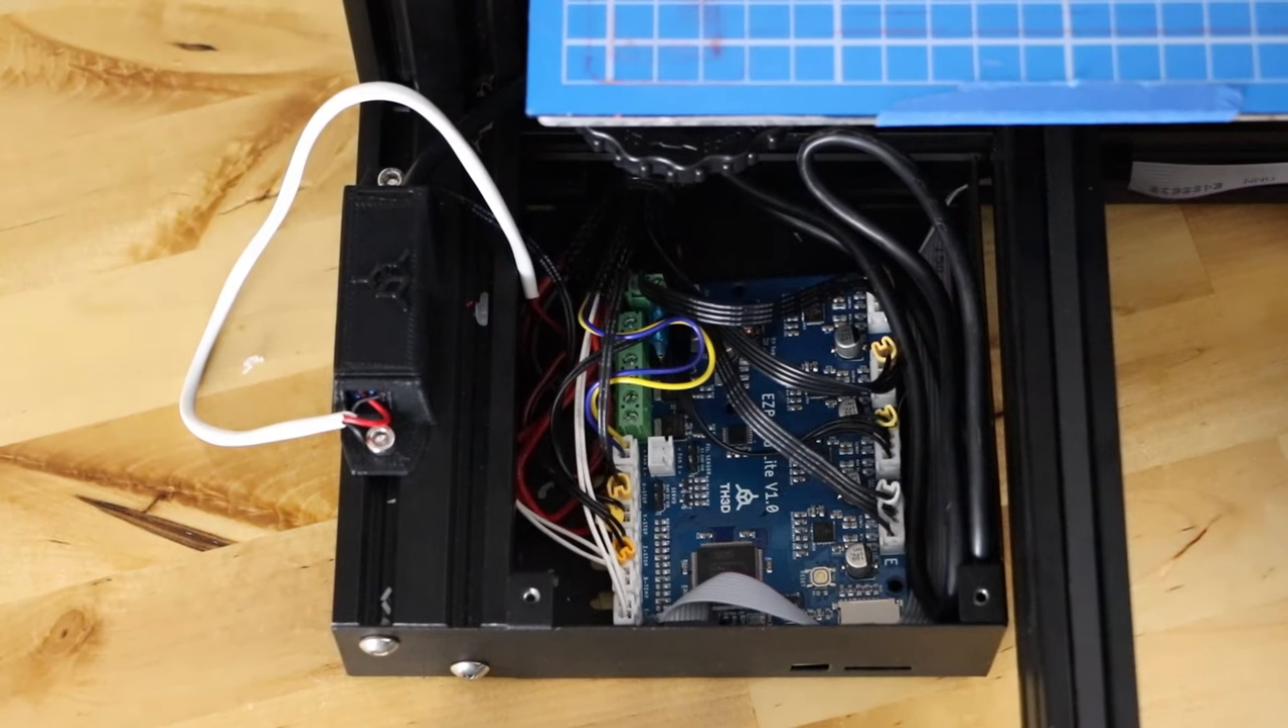As you can see now, everything is reconnected and the board is in. Now we did not put the screws in, so we didn't screw it back down.